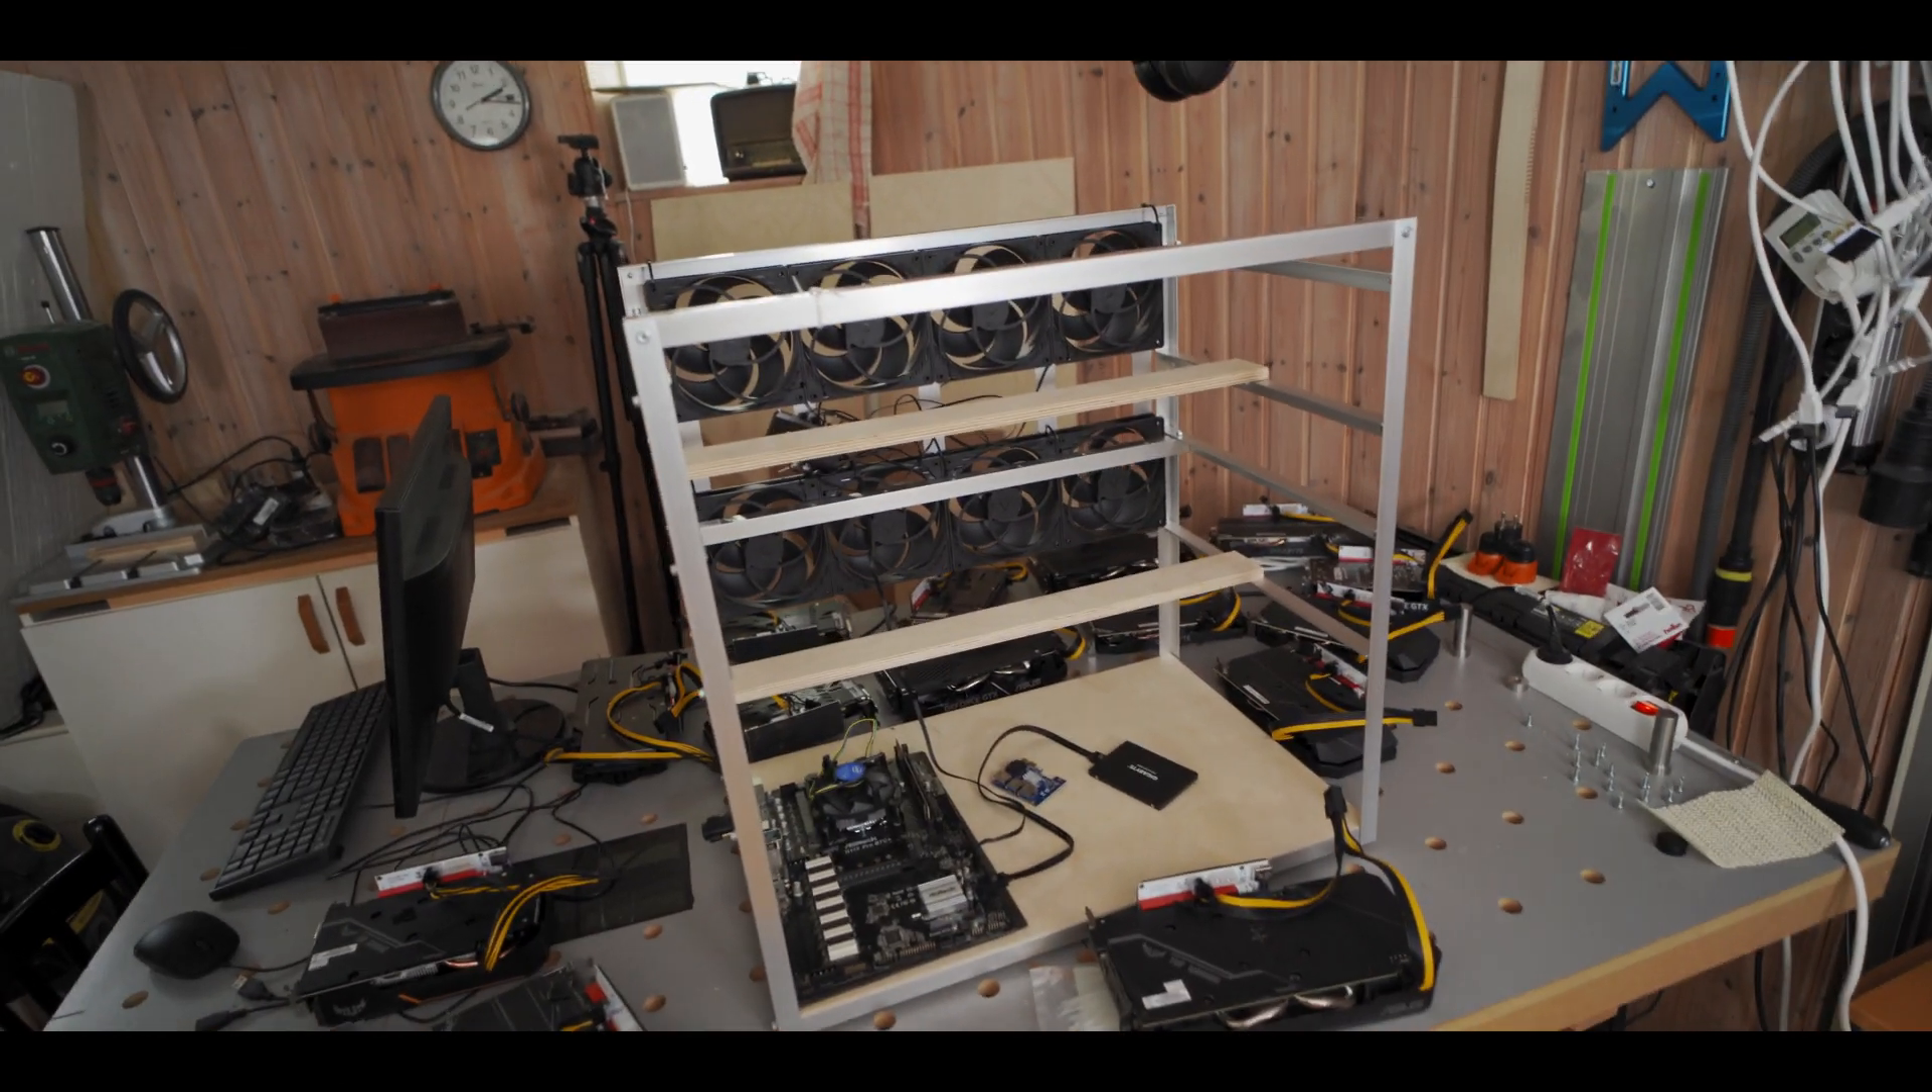And what I've done in here is I've taken all of the GPUs out of this frame because I want to reshuffle them all a bit anyway.